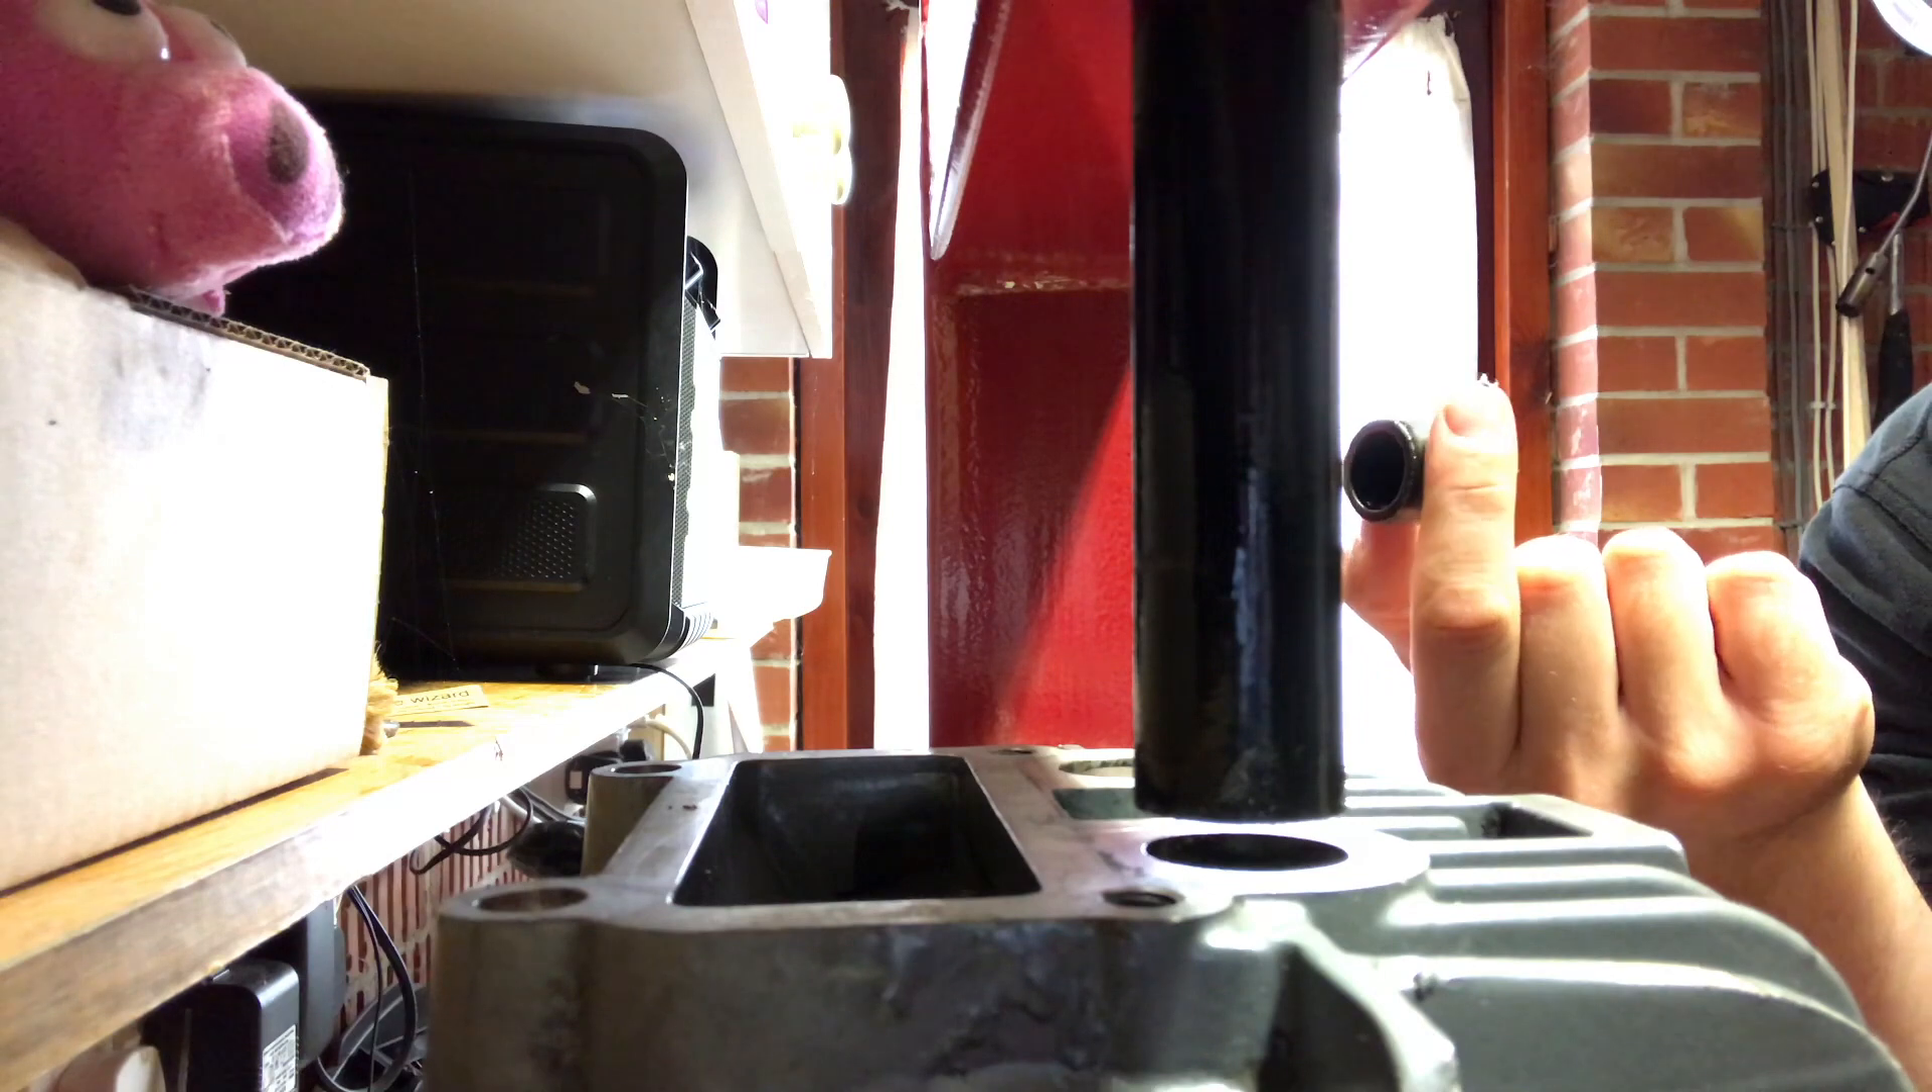And there we have our old needle bearing. Easily removed.